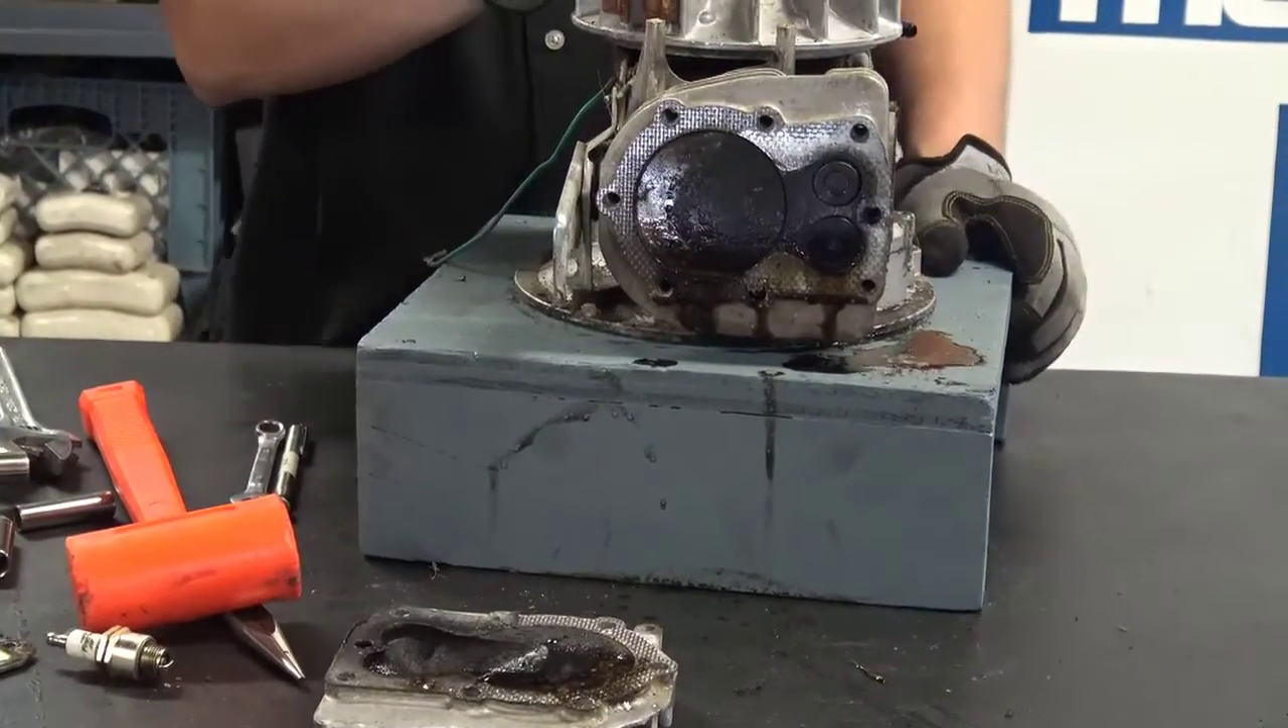Now that I have the cylinder head off, let's go ahead and rotate this motor just for fun and run it through the four stroke cycle.